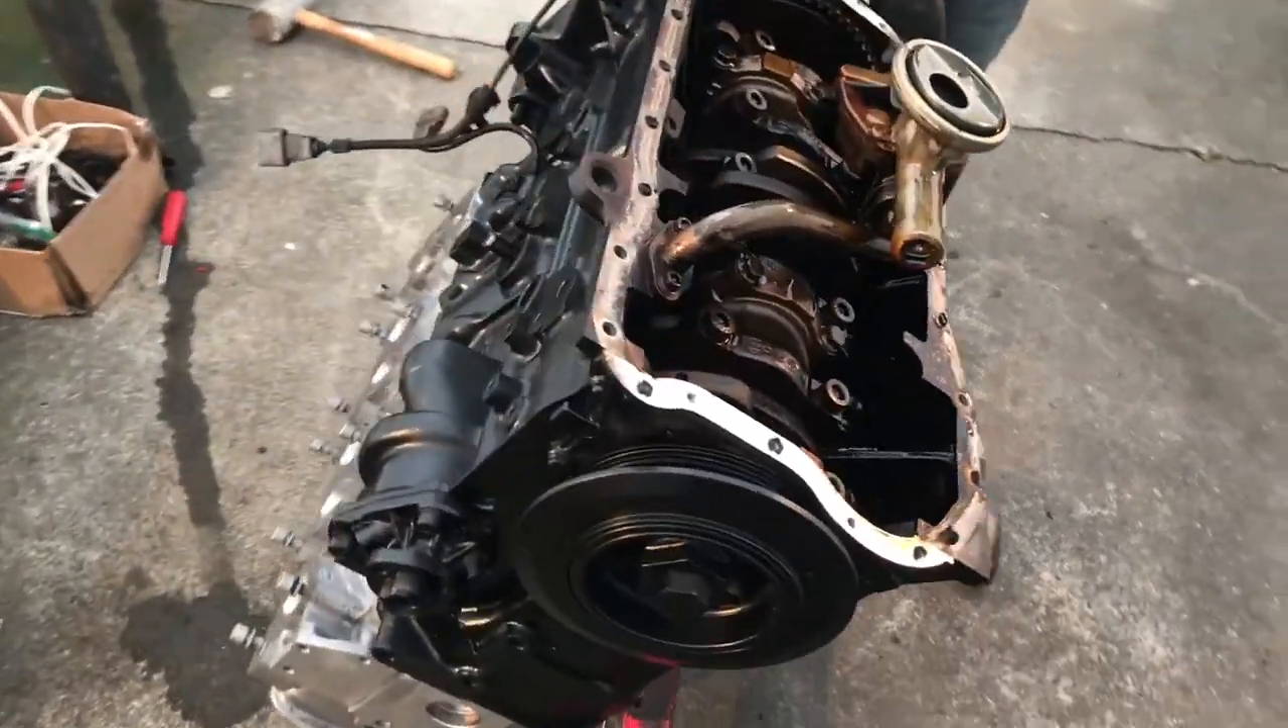Alright guys, so we got the motor flipped on the VR. I got the oil pan taken off.